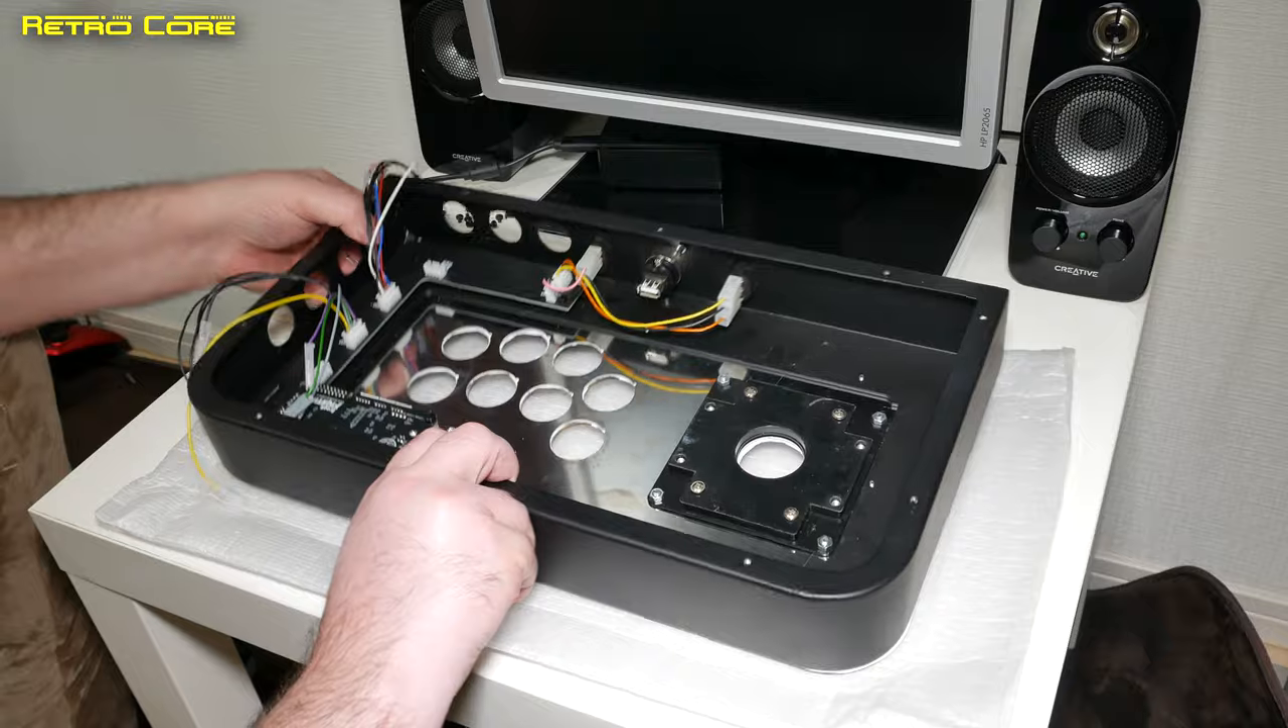And you may notice that we now have some wiring harnesses connected up.